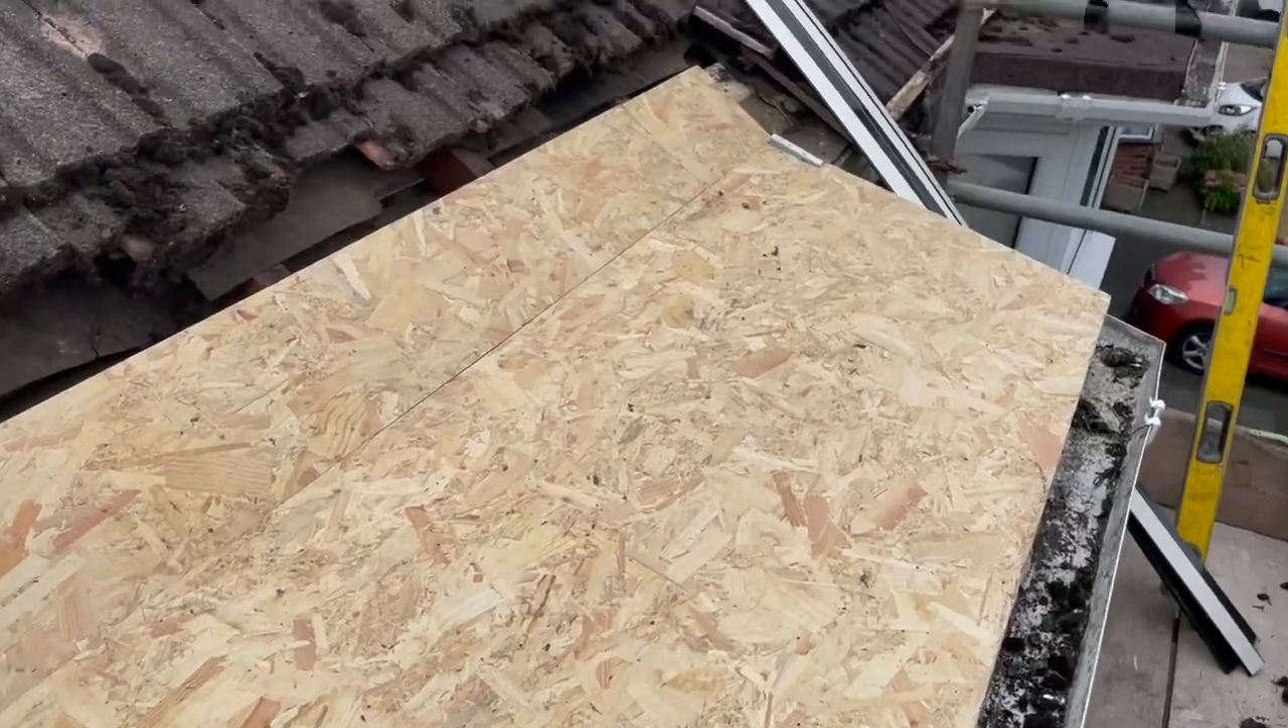Okay that's all the OSB down now.